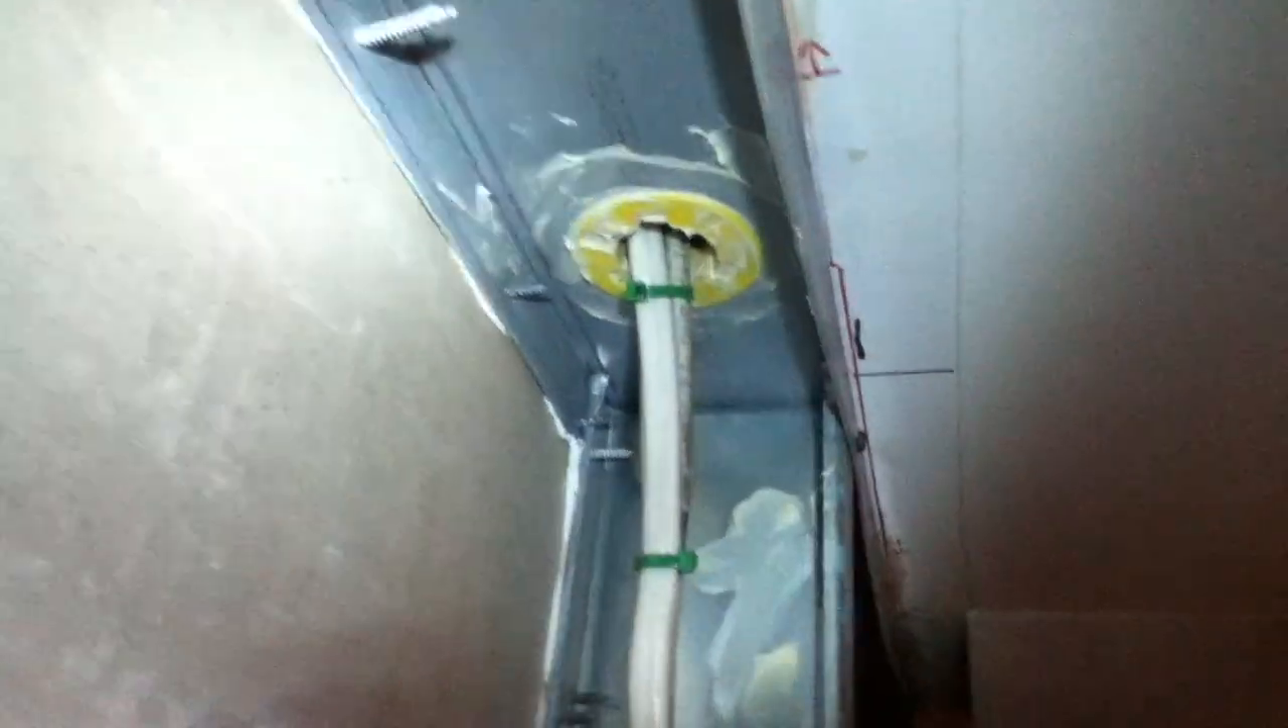The cable is tied together. Secured. Going up into the bulkhead.